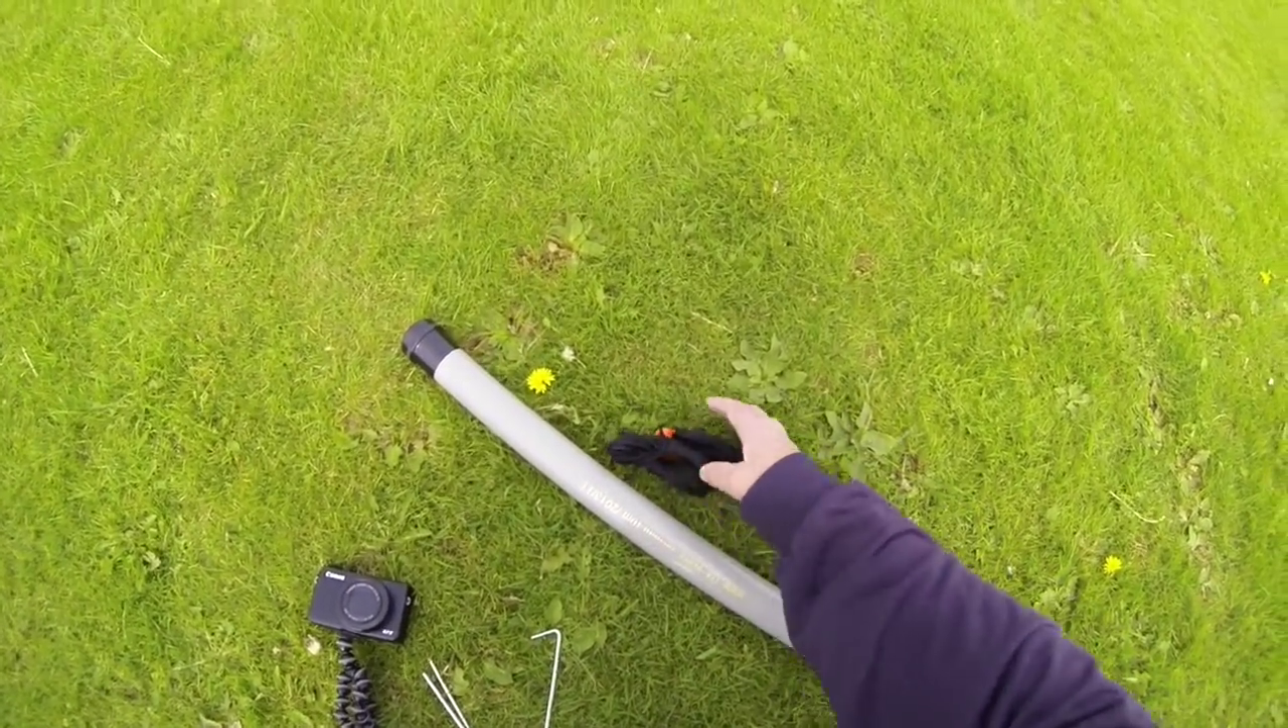Cap on, job done.